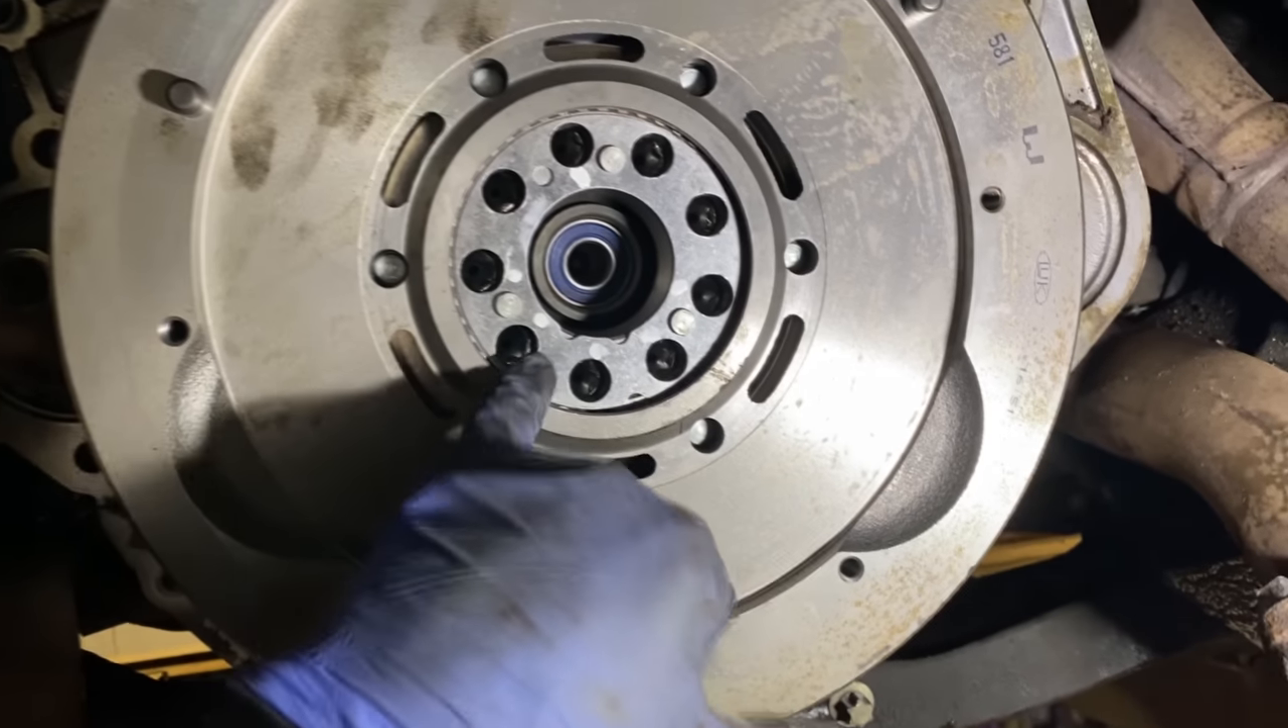So the flywheel is in.